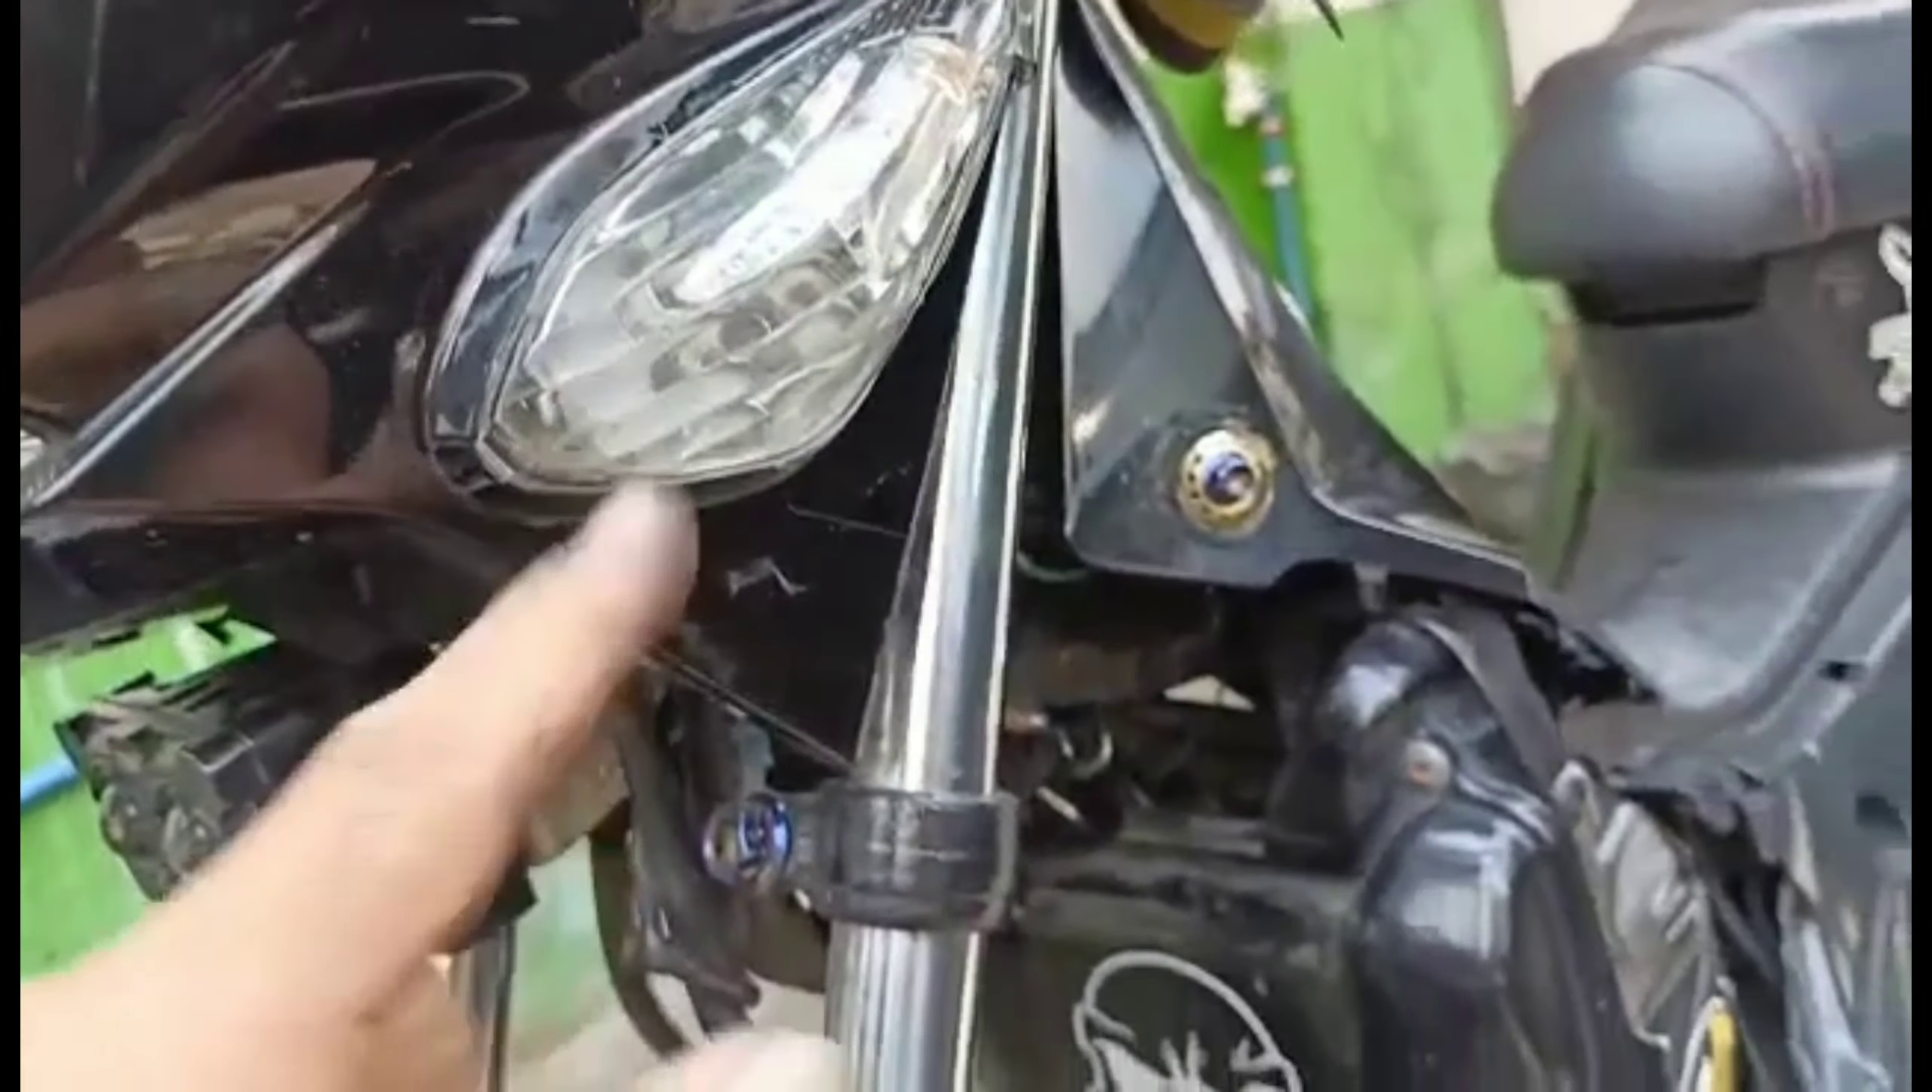Bali yung signal light natin nakabit ko na.